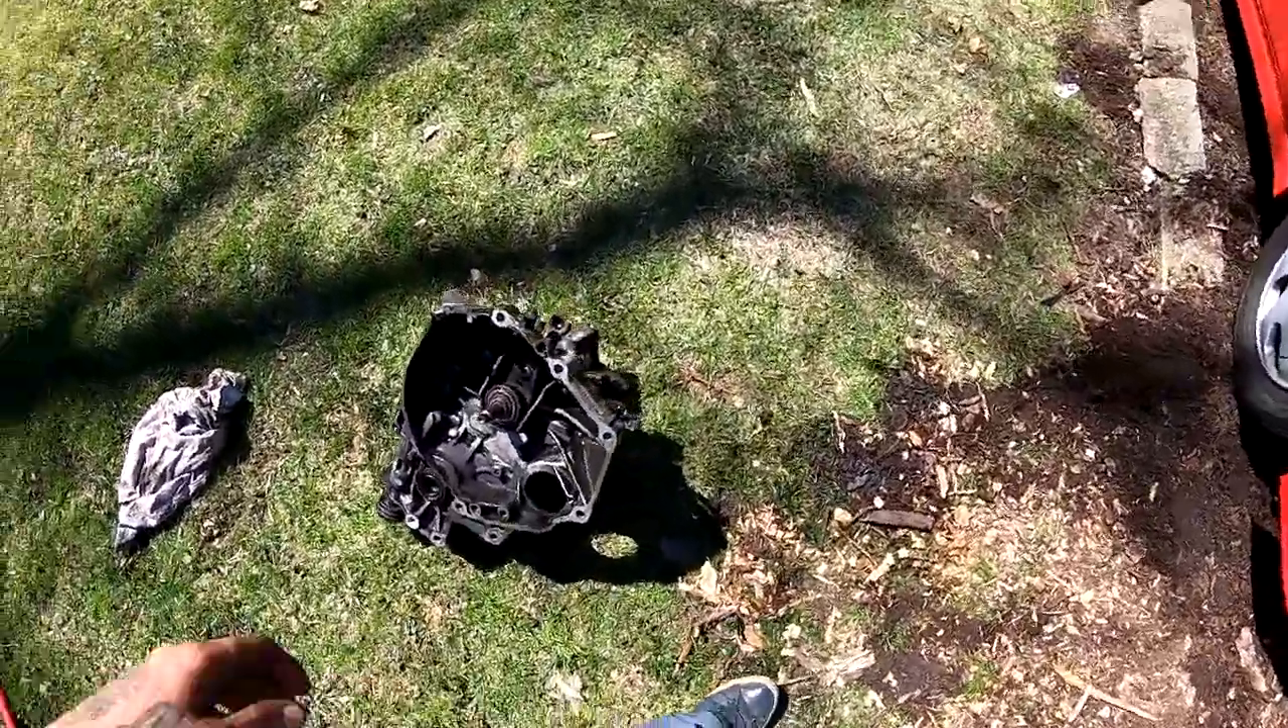All right, so I went ahead and I separated the transmission.